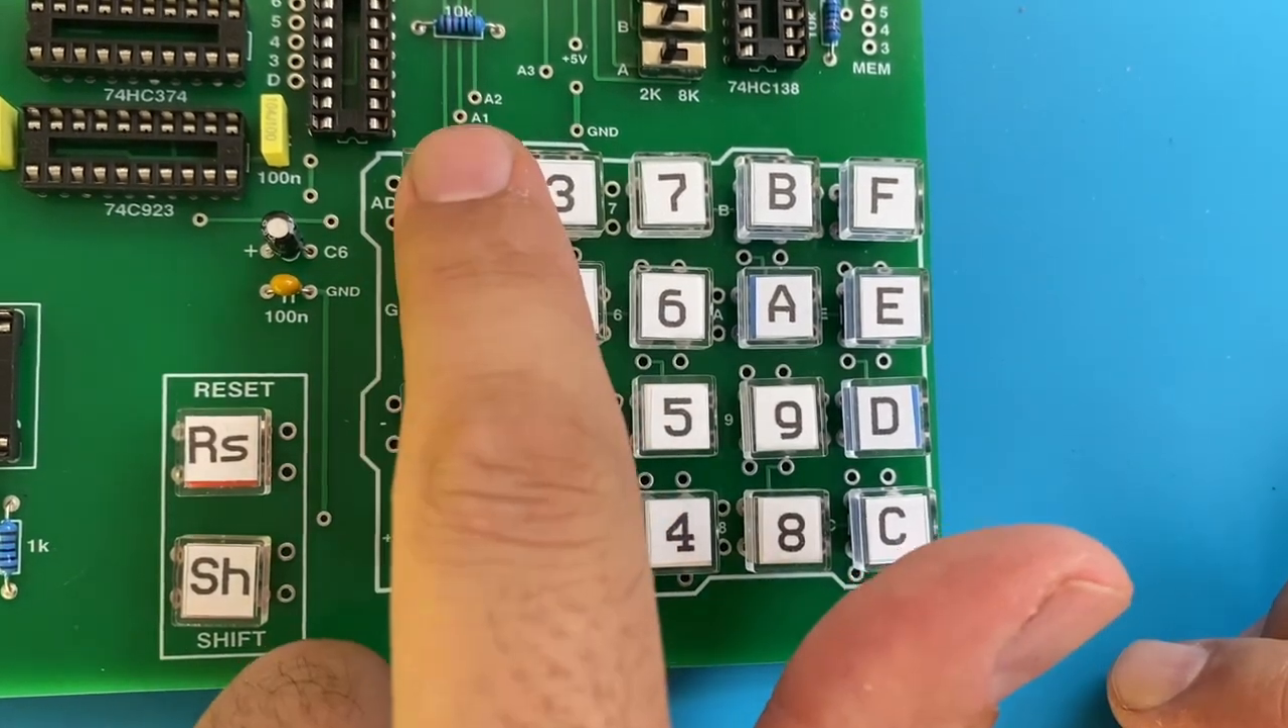The buttons installed, and they look really good, and they also feel really nice.